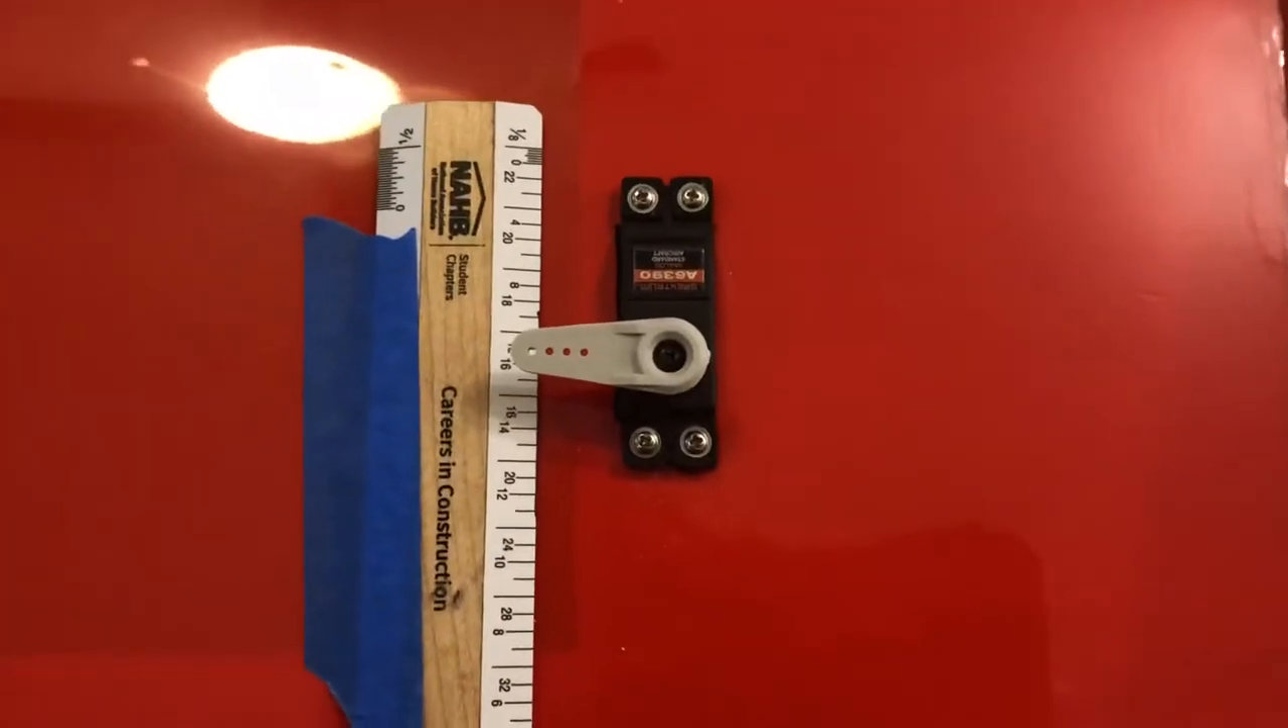All right, so now we have the servo installed with the, uh, servo arm.